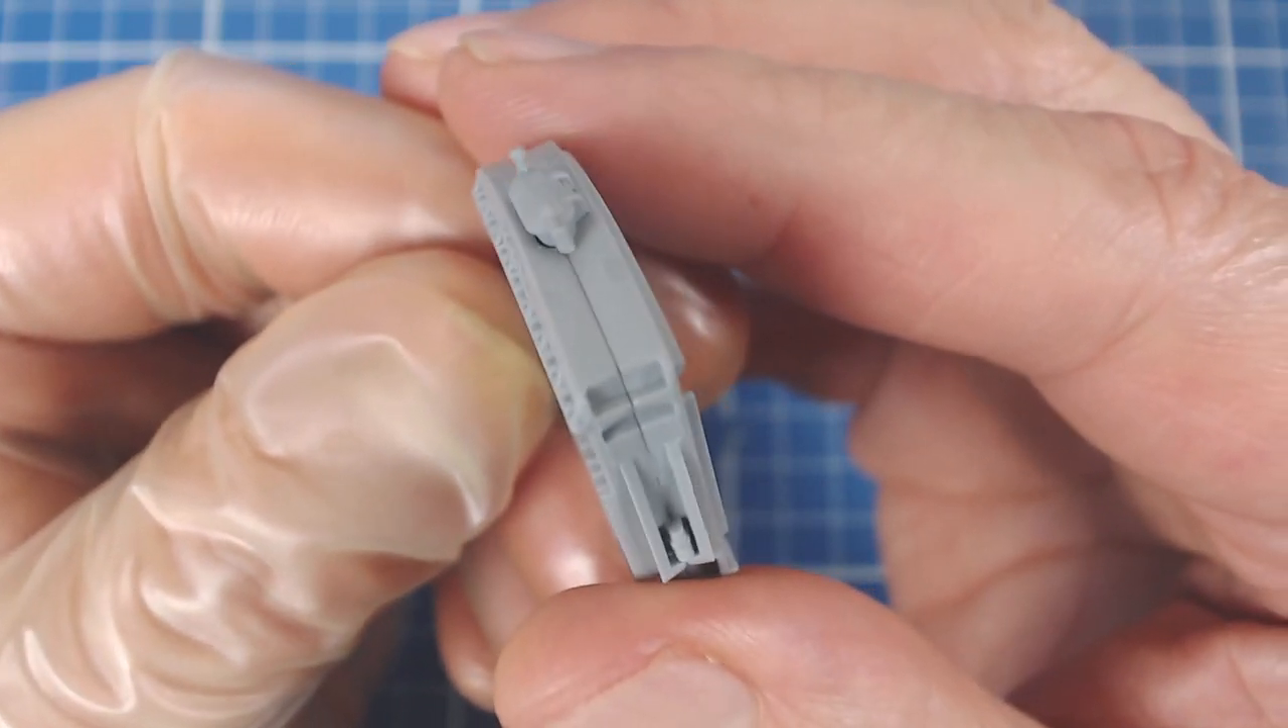However, the halves are poorly sculpted, and we're left with a nasty seam.